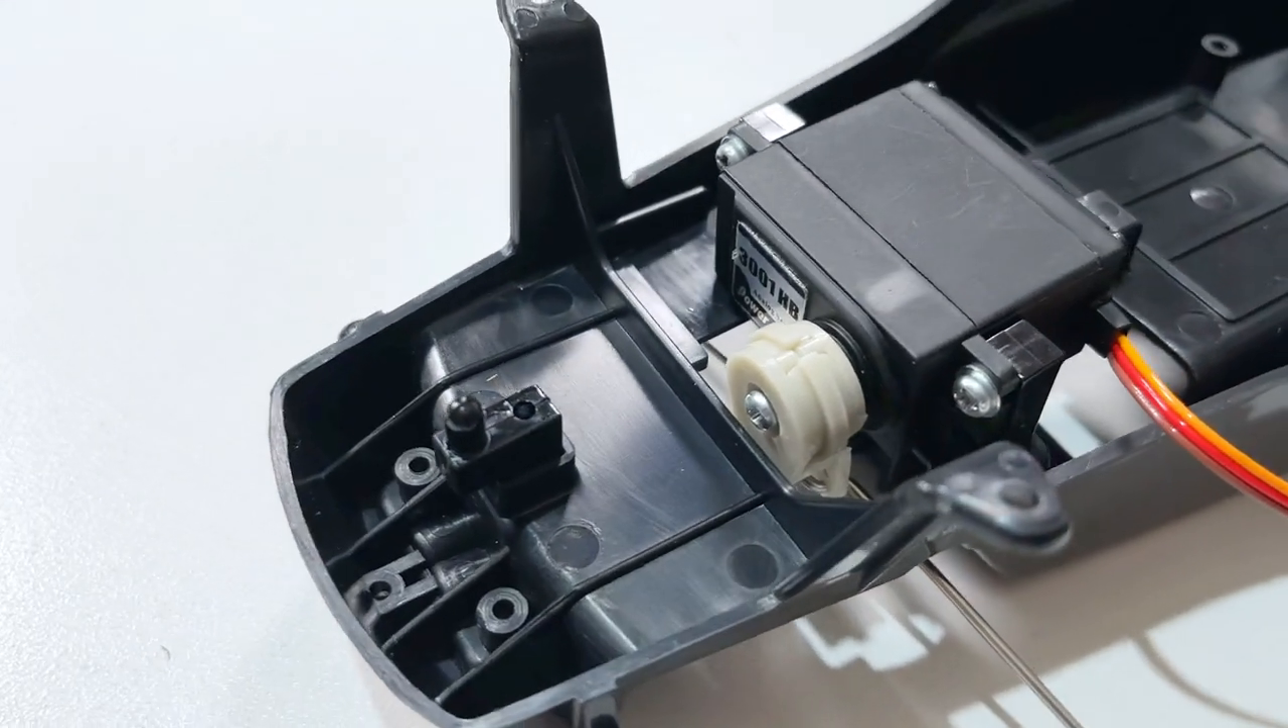Now I've gone and got the servo all fitted in and straight onto the electrics.